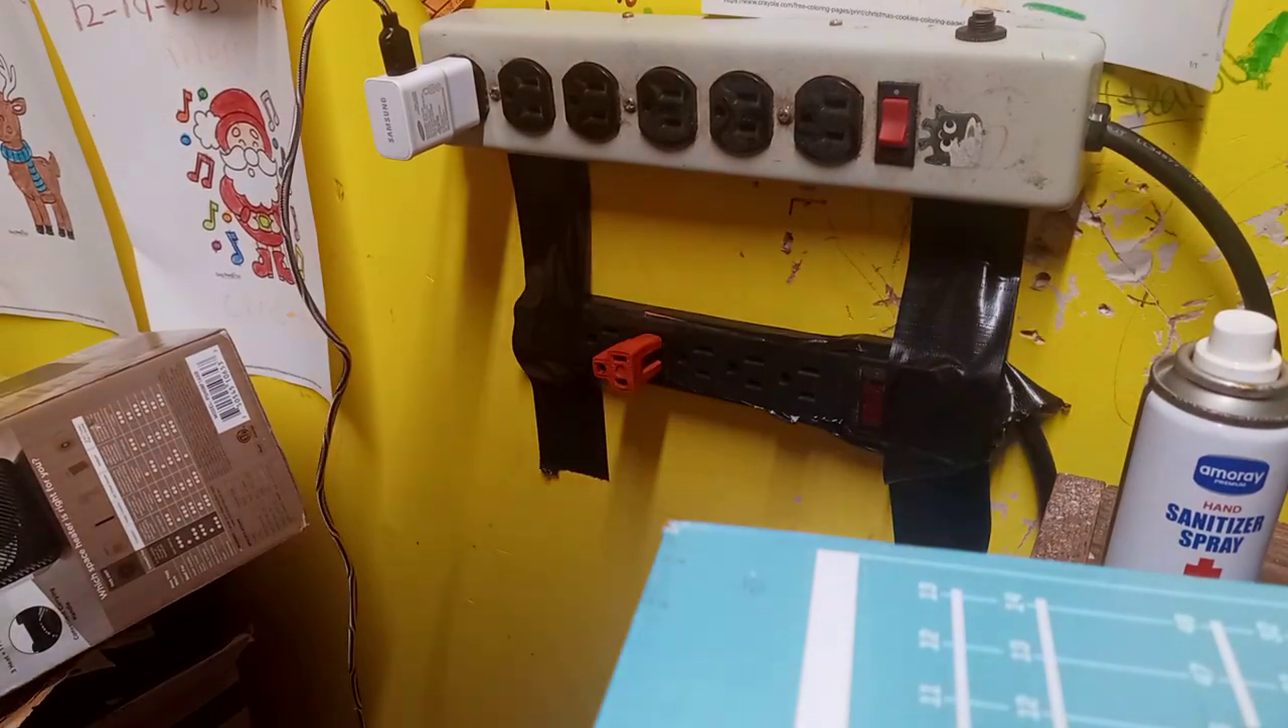Look i finally mounted this power strip to the wall.